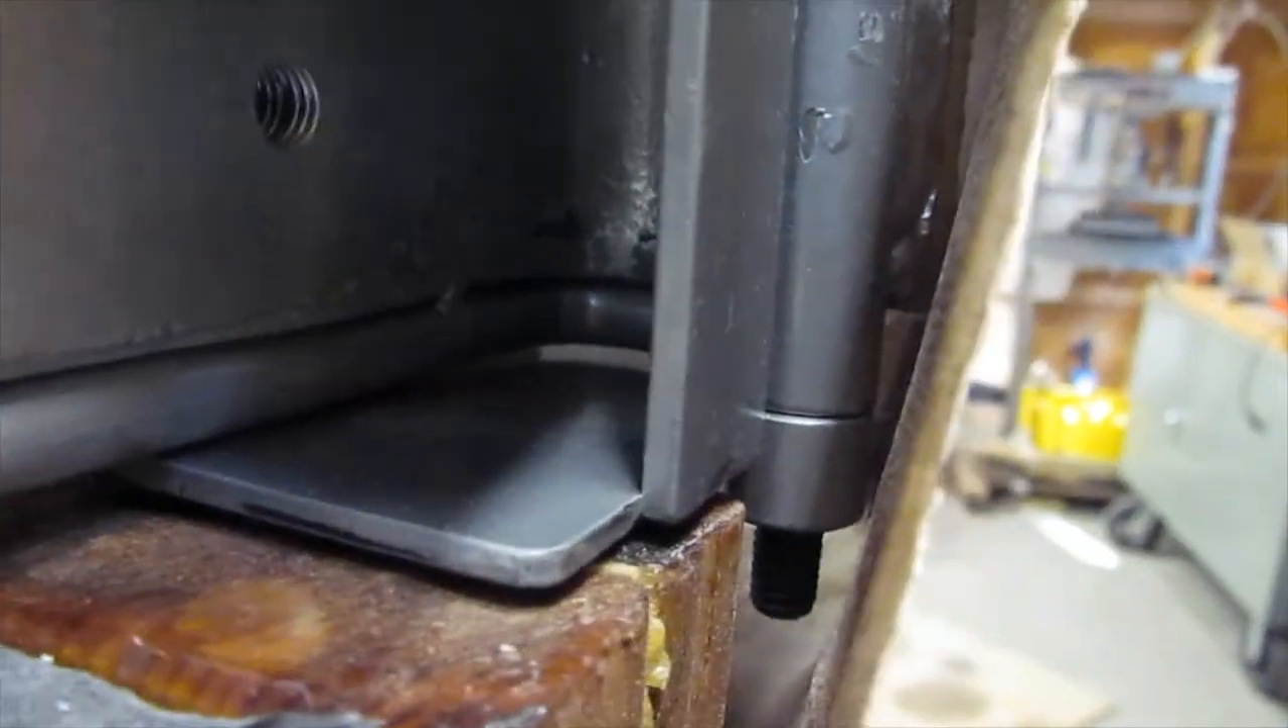I don't have the nut on the bottom one, but I have tested it, and I can put that in there.